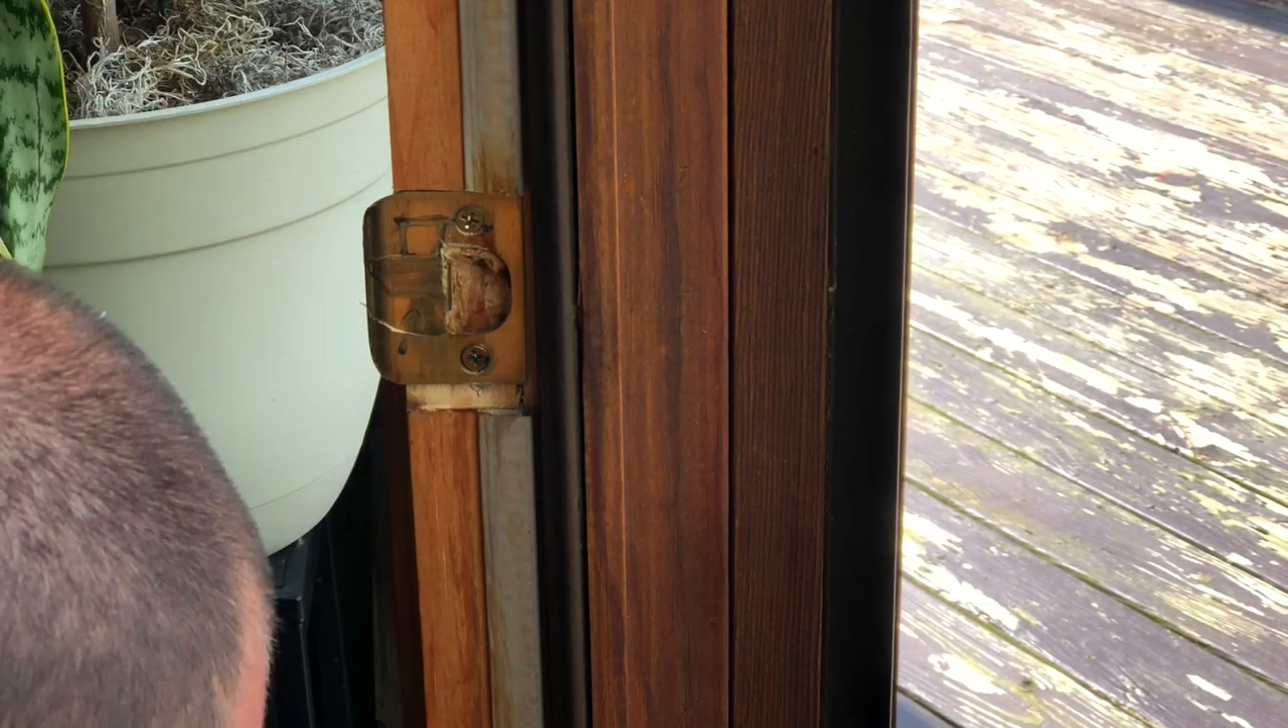Our strike plate's back in place.